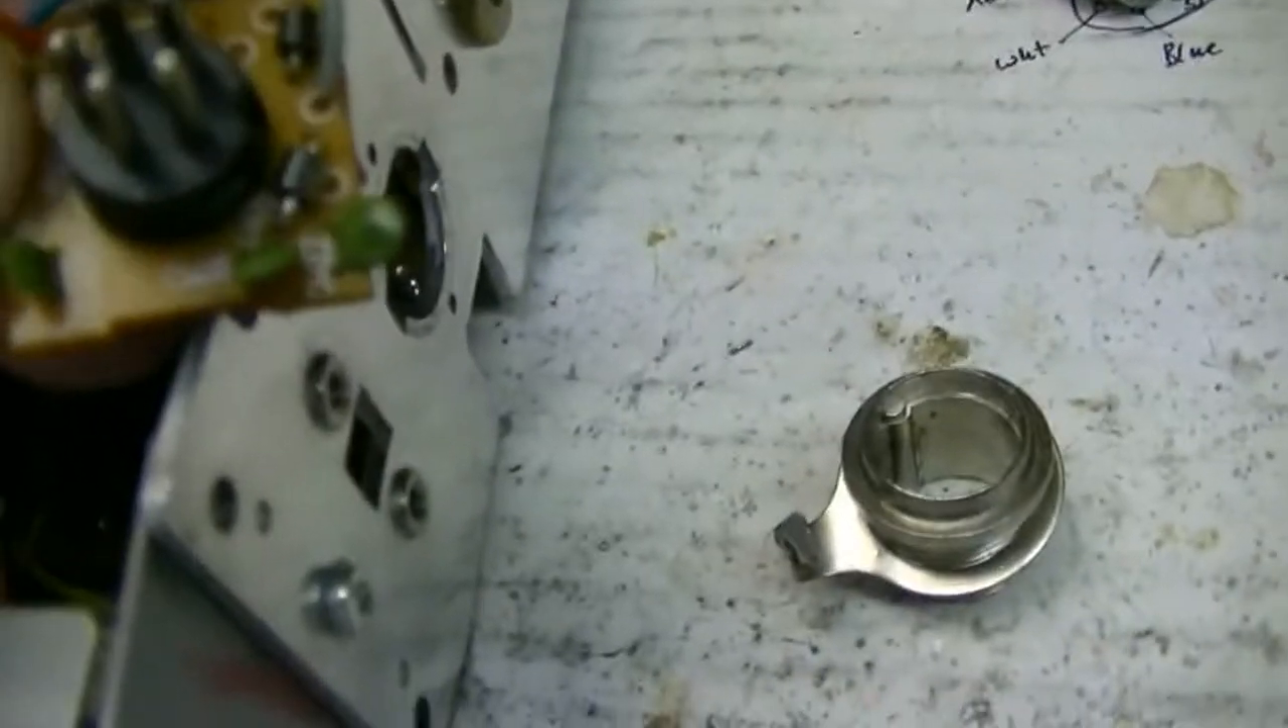I unsoldered that tab ring, and it just fell off.